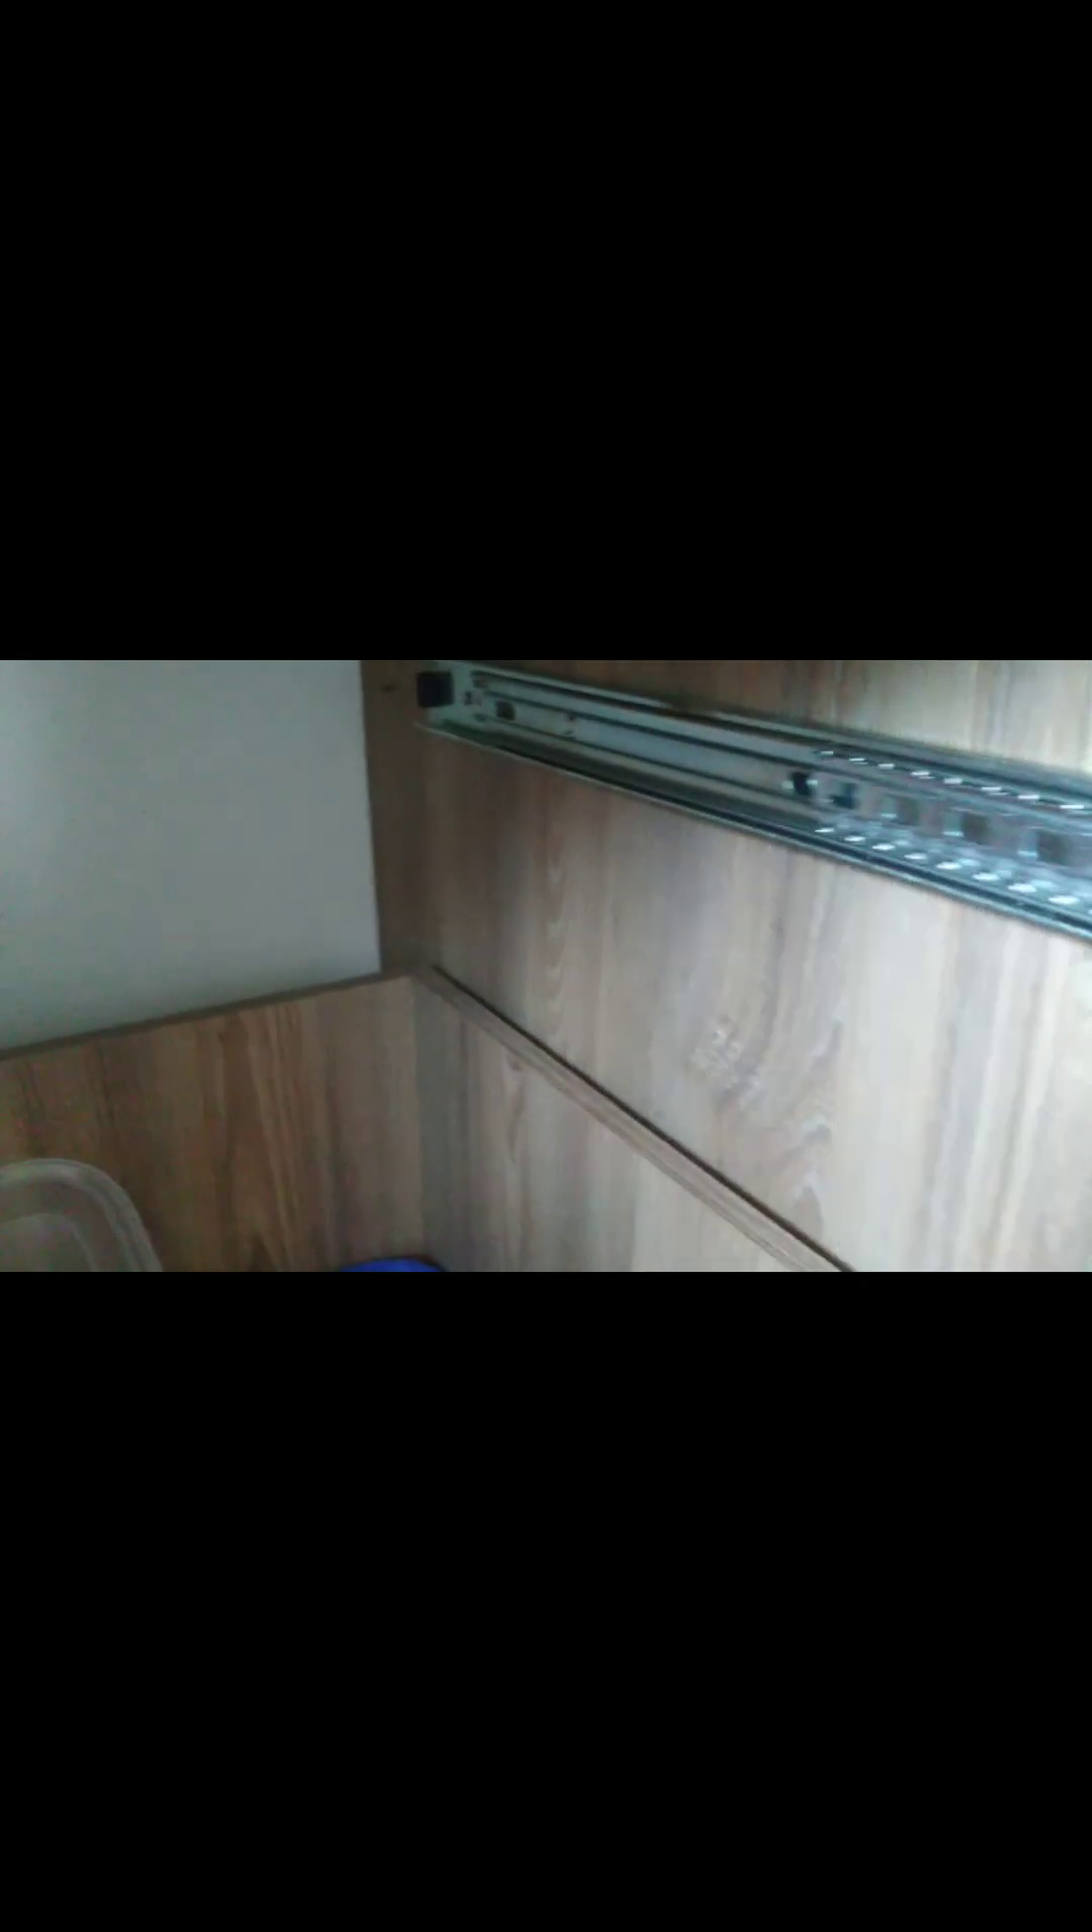De esta manera ya hemos instalado también acá las partes de los rieles que van pegados a la base.